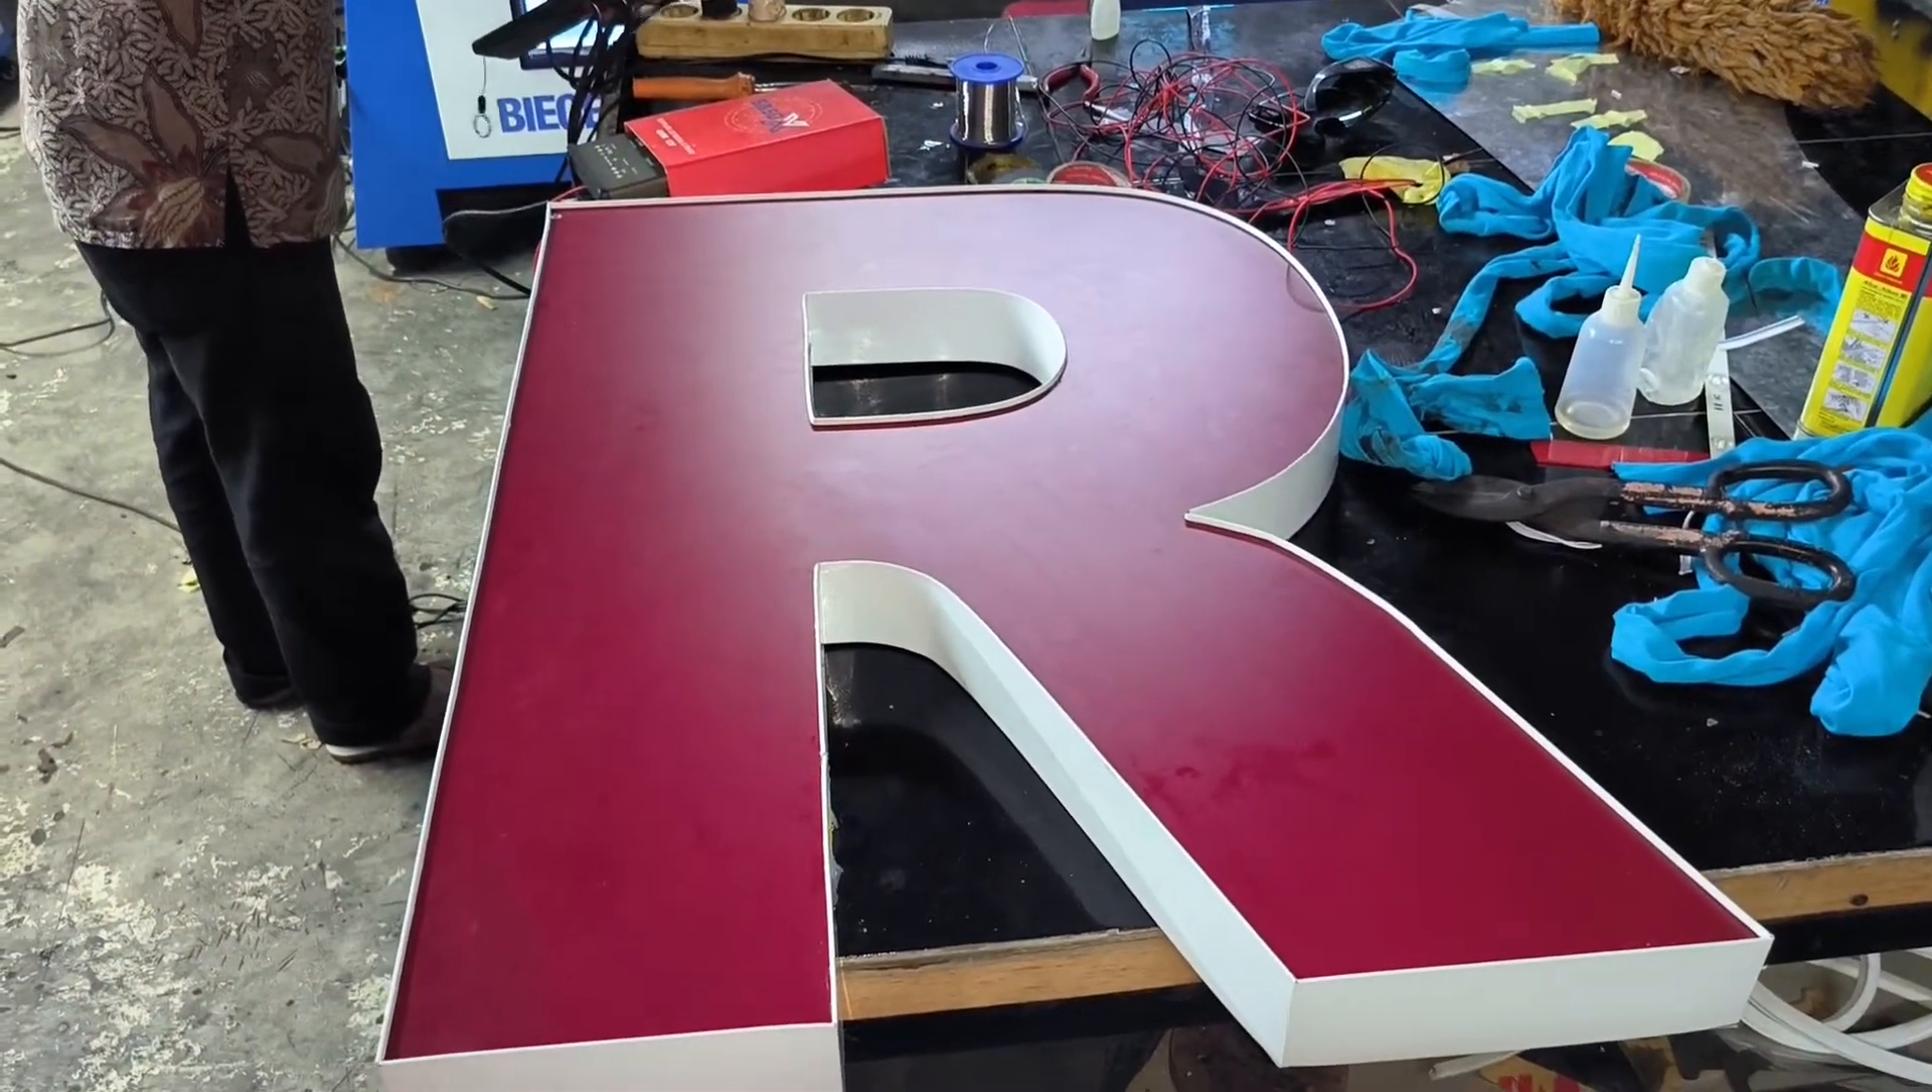Ini udah selesai sudah dipasang stiker sudah dipasang pinggirnya juga sudah di lem.